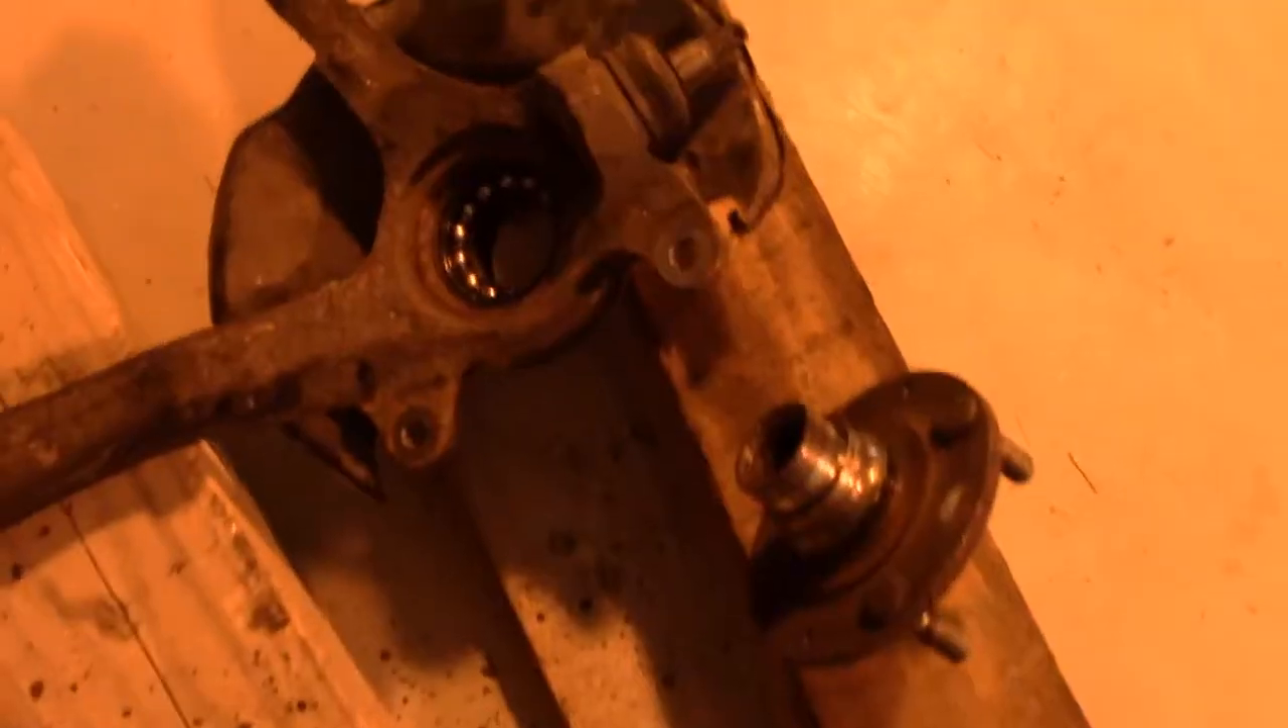And now we're at the point where you can actually see that bearing.